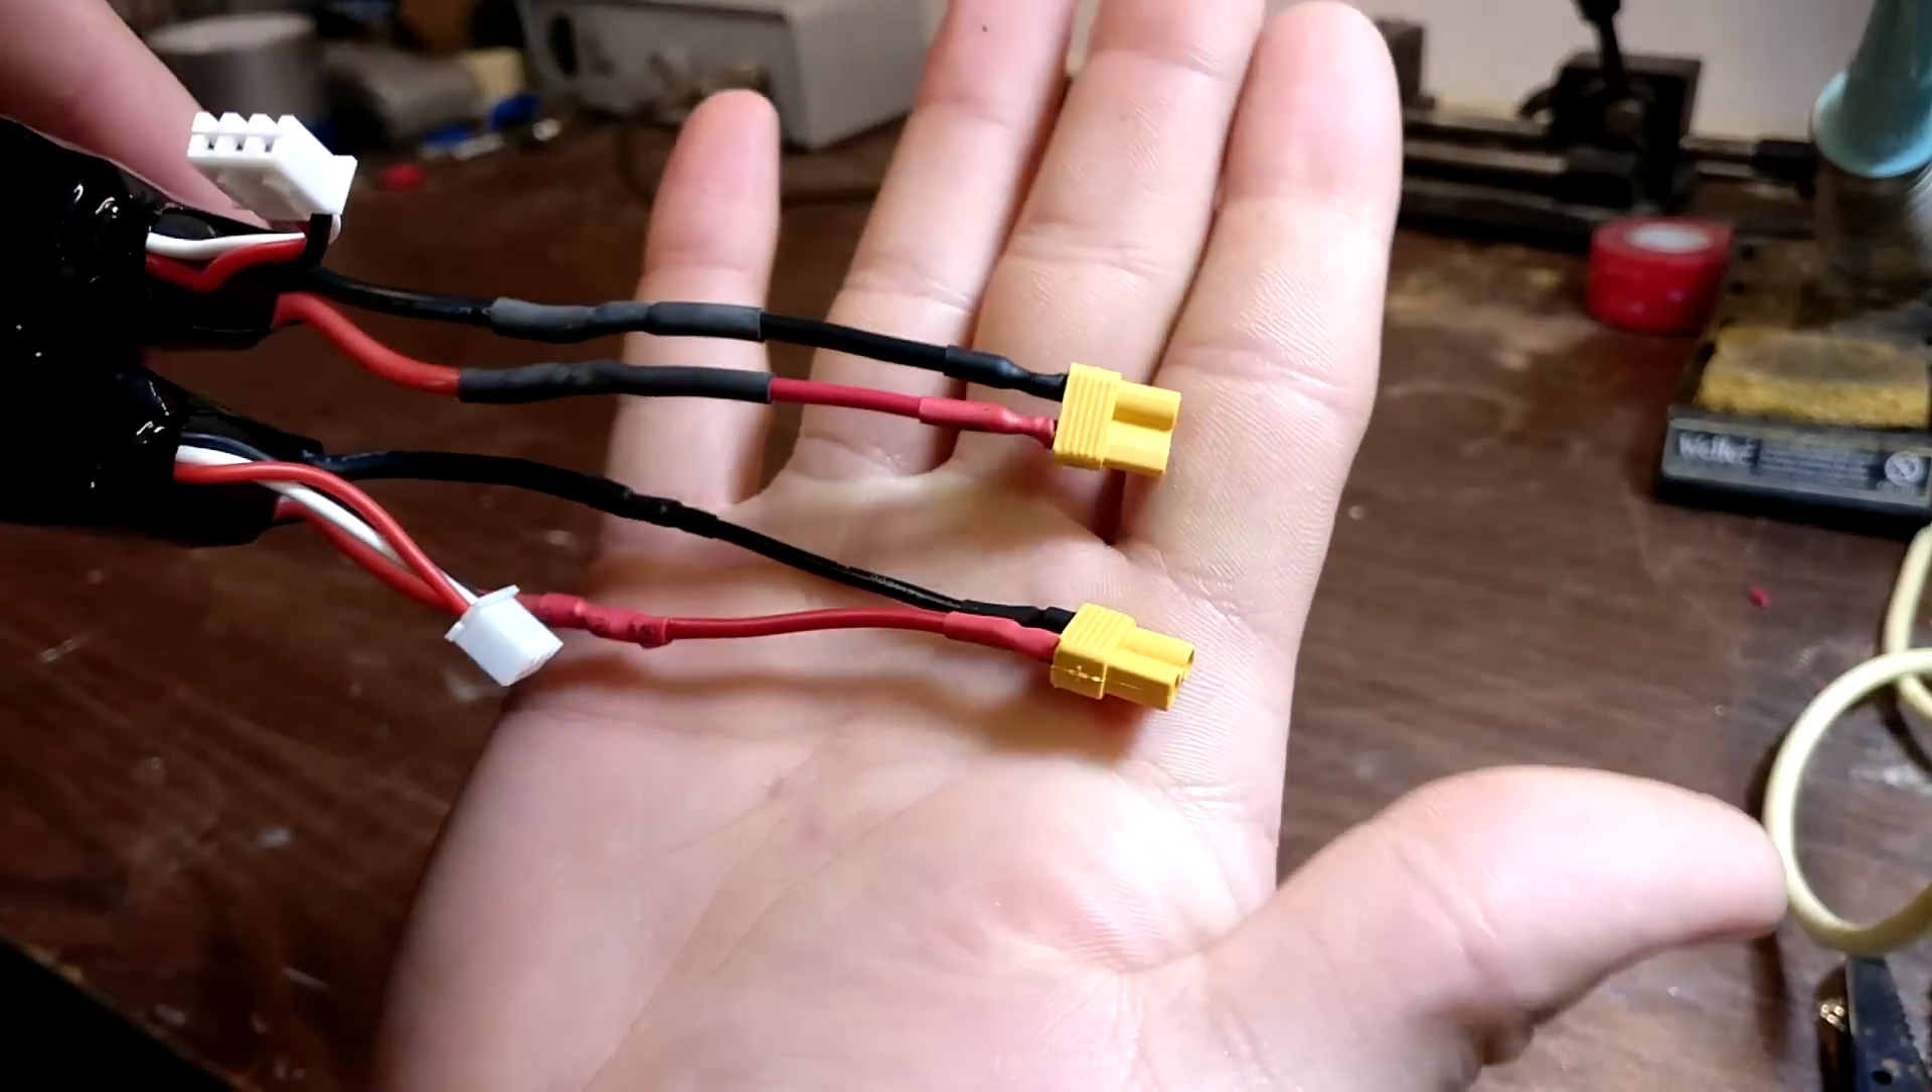Now that we have completed the surgery for the batteries, we've attached the XT30 connectors. You can see they're both on.